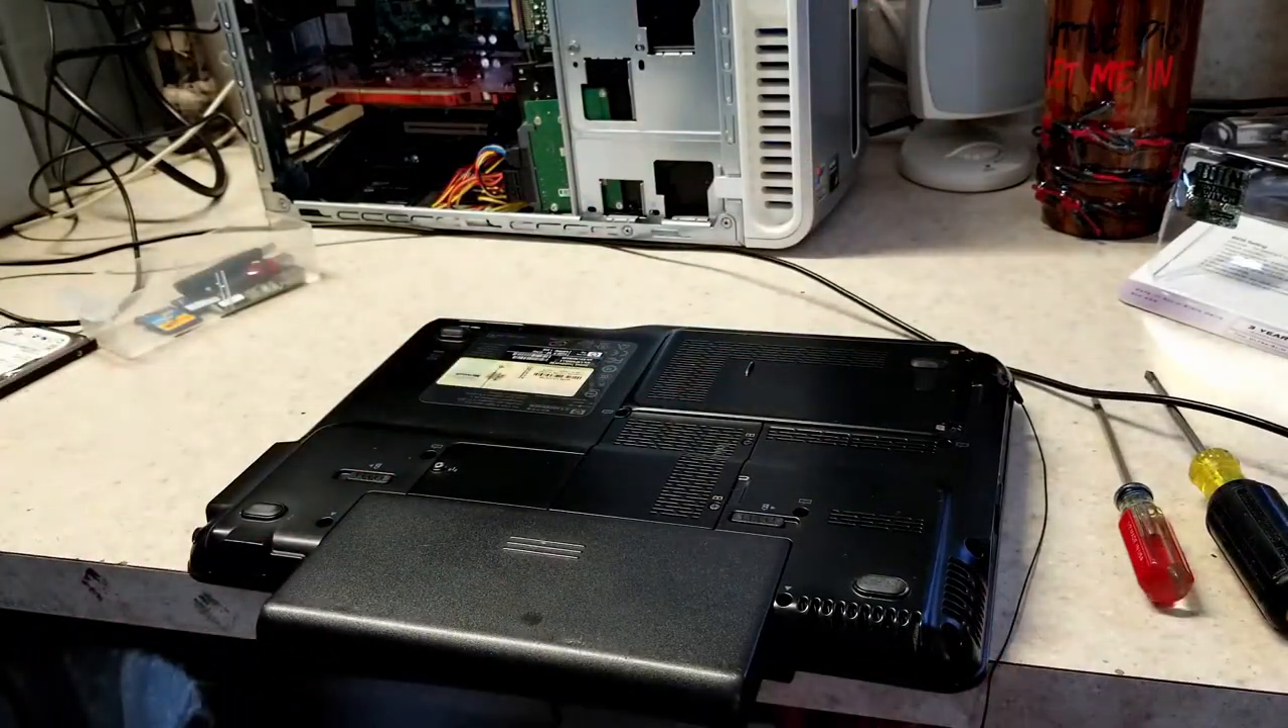And yeah i know i should have removed the battery uh just a slight oversight but i'm sure everything will be fine.